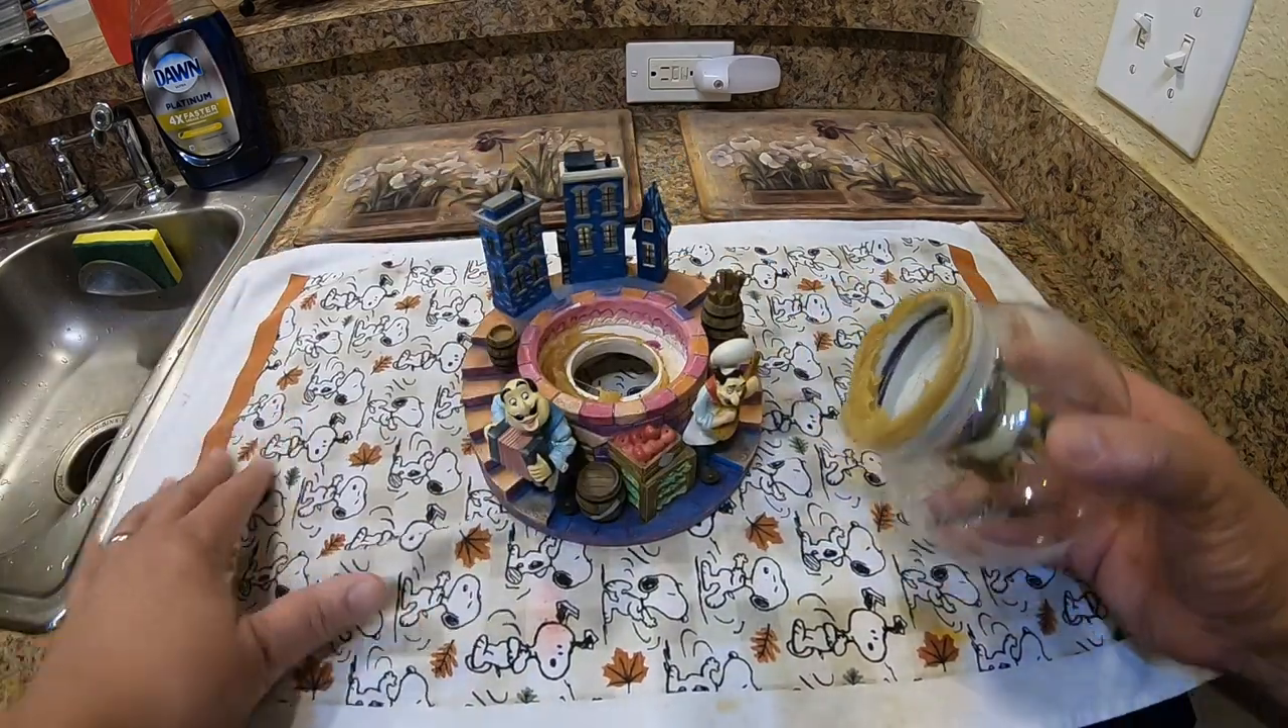All right we finally did it we got the globe off of the base.